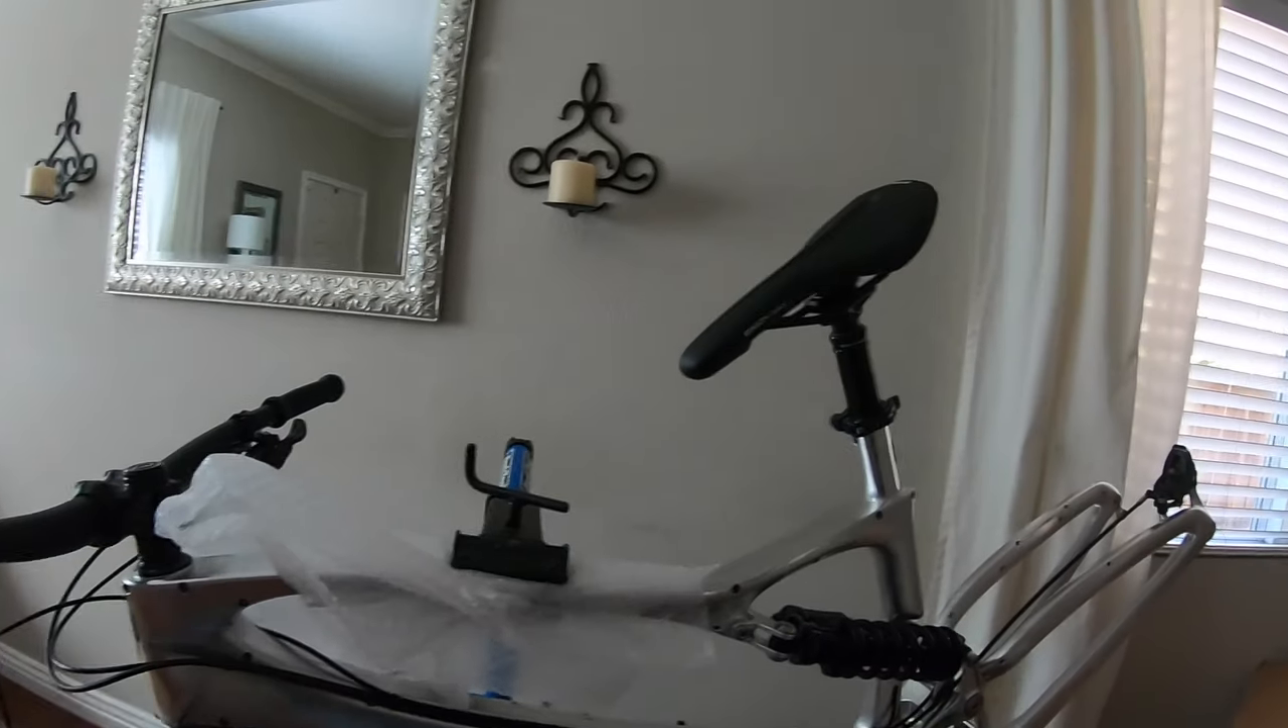So I got the seat post installed.